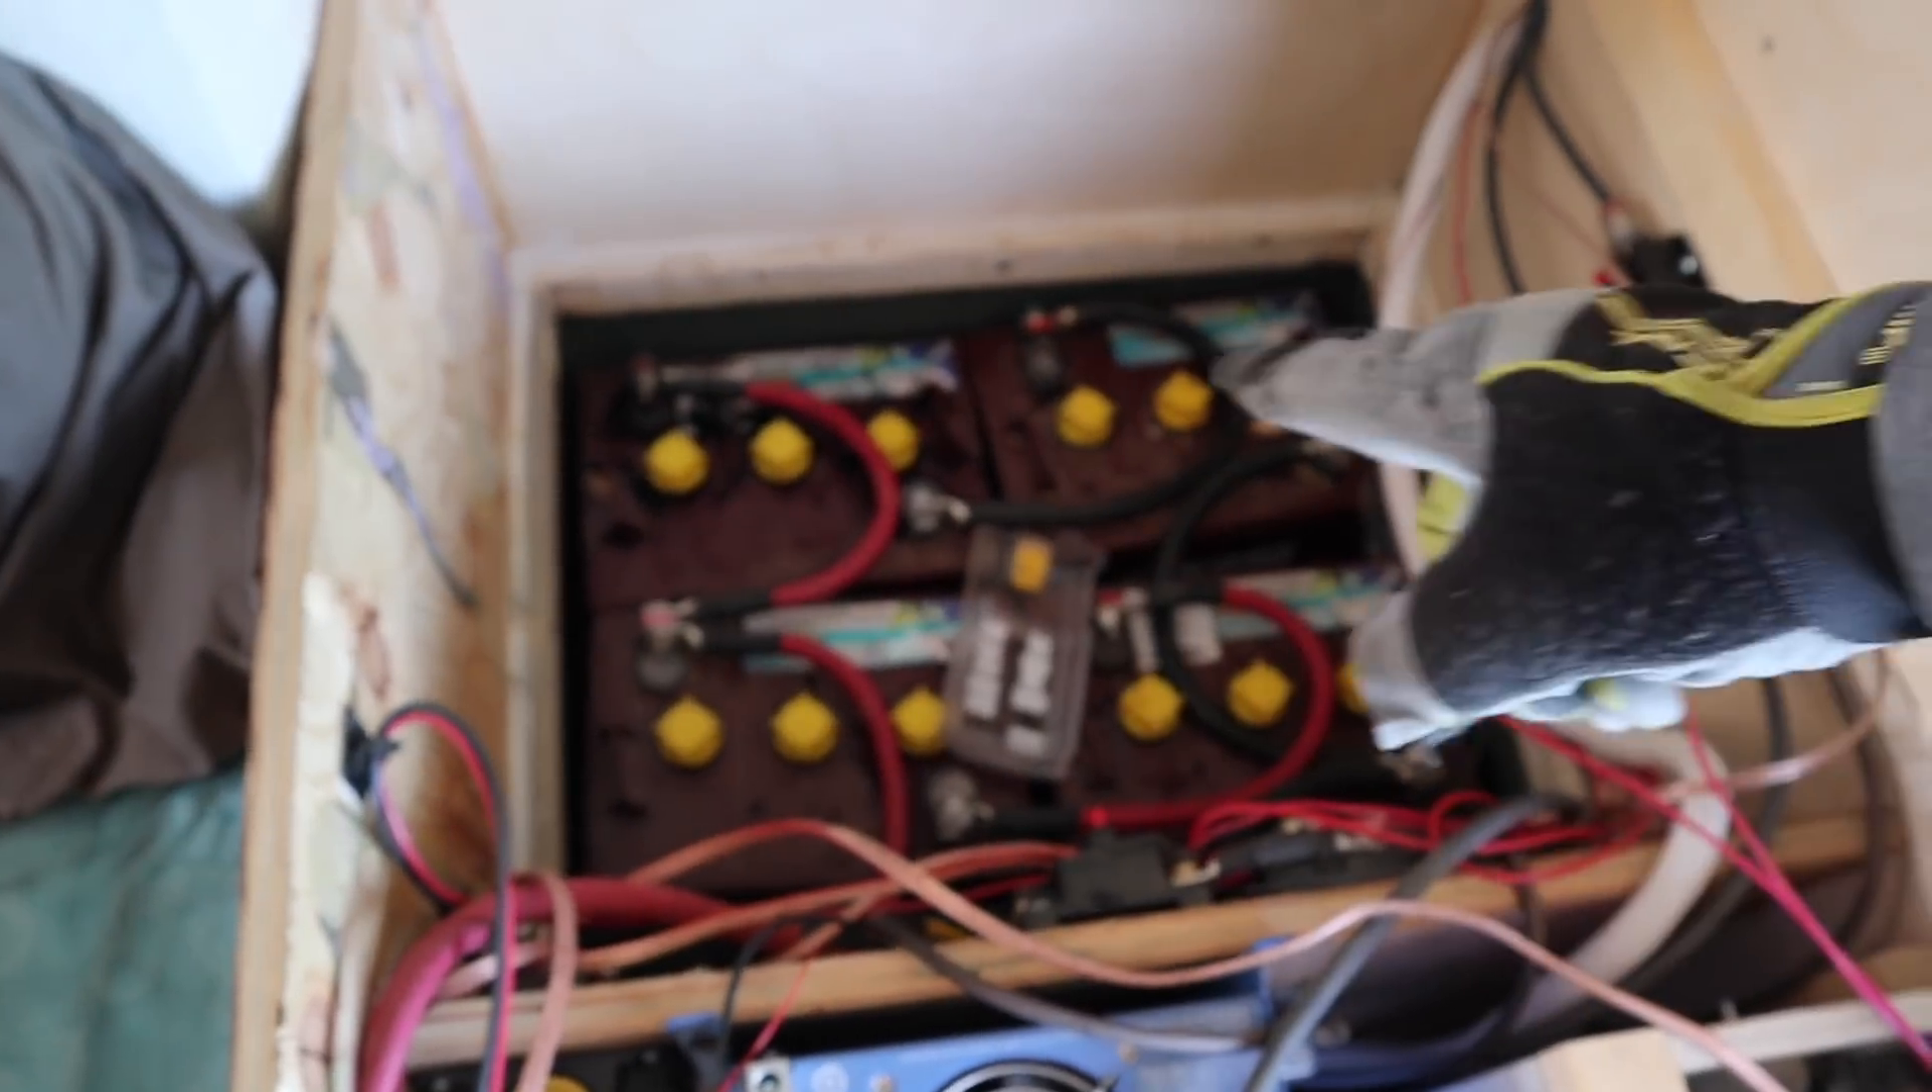I've just taken the cover off of my existing power box.